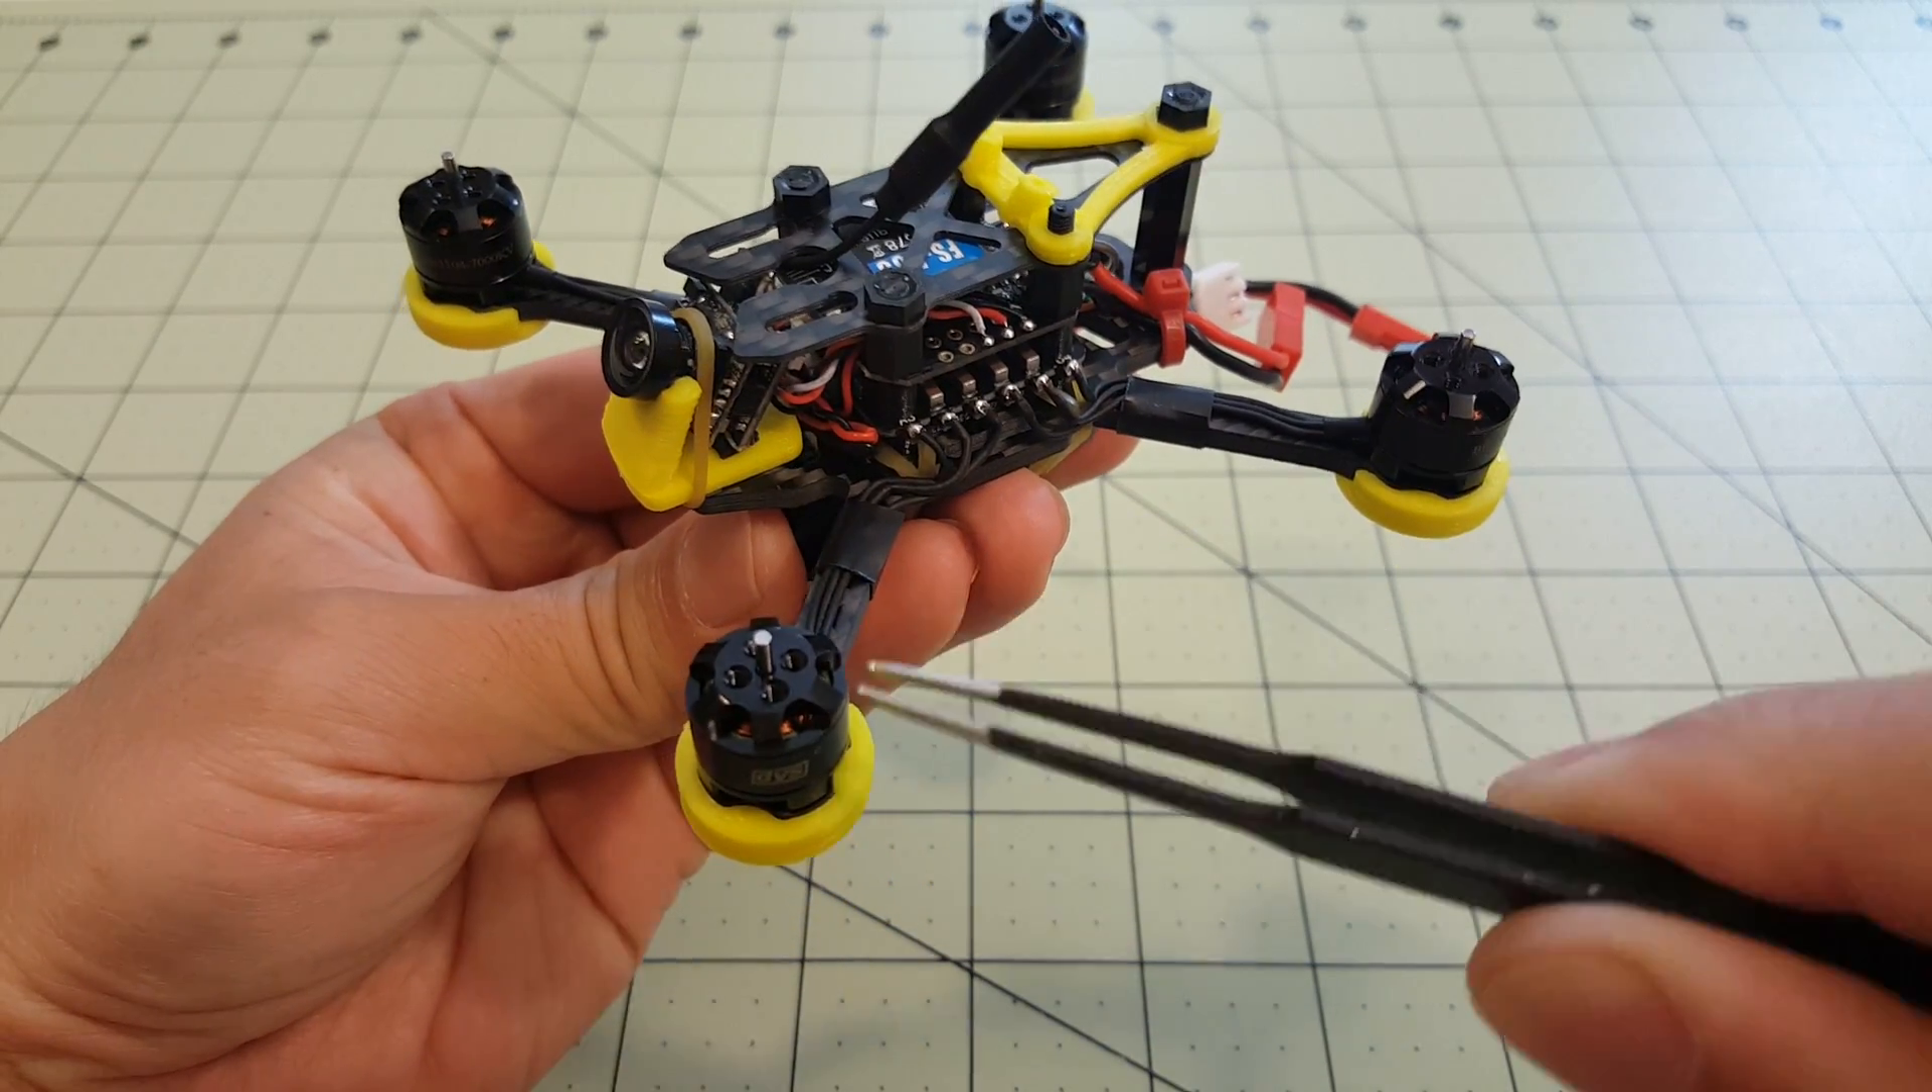Okay guys so here it is pretty much all done I just have to put the props on.